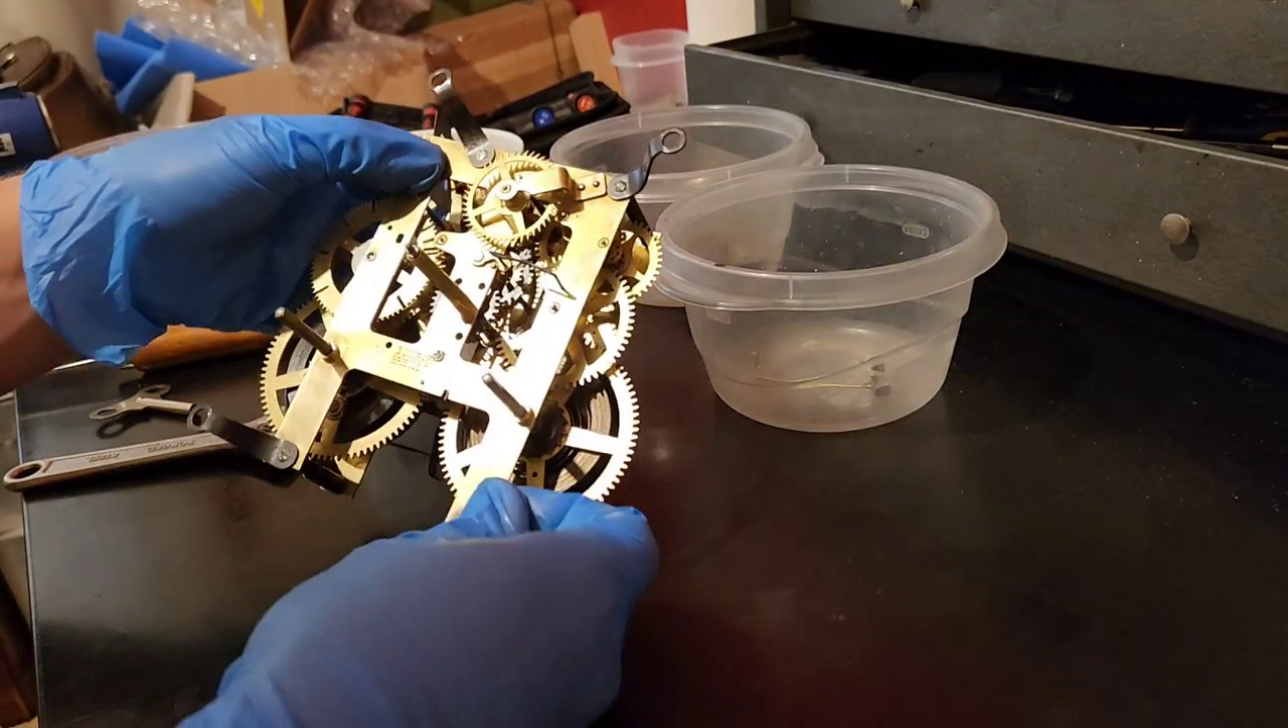We've got the movement all back together.